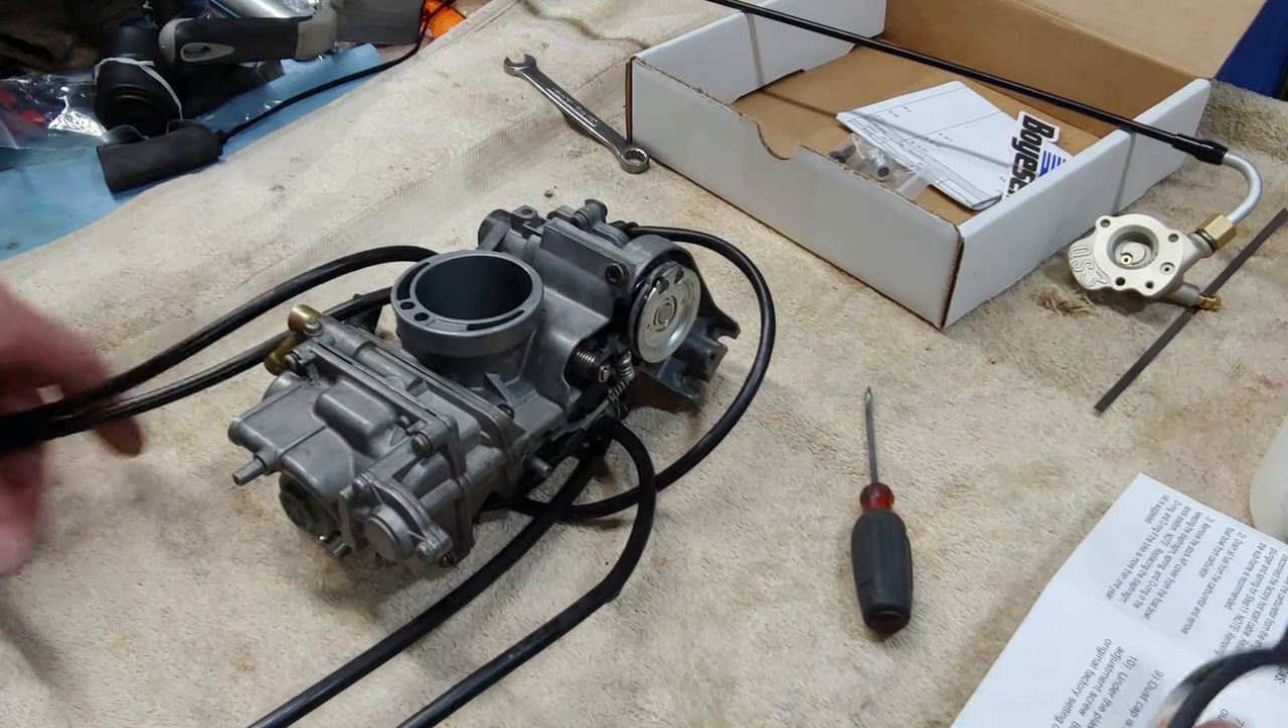All right so i got the carb off.